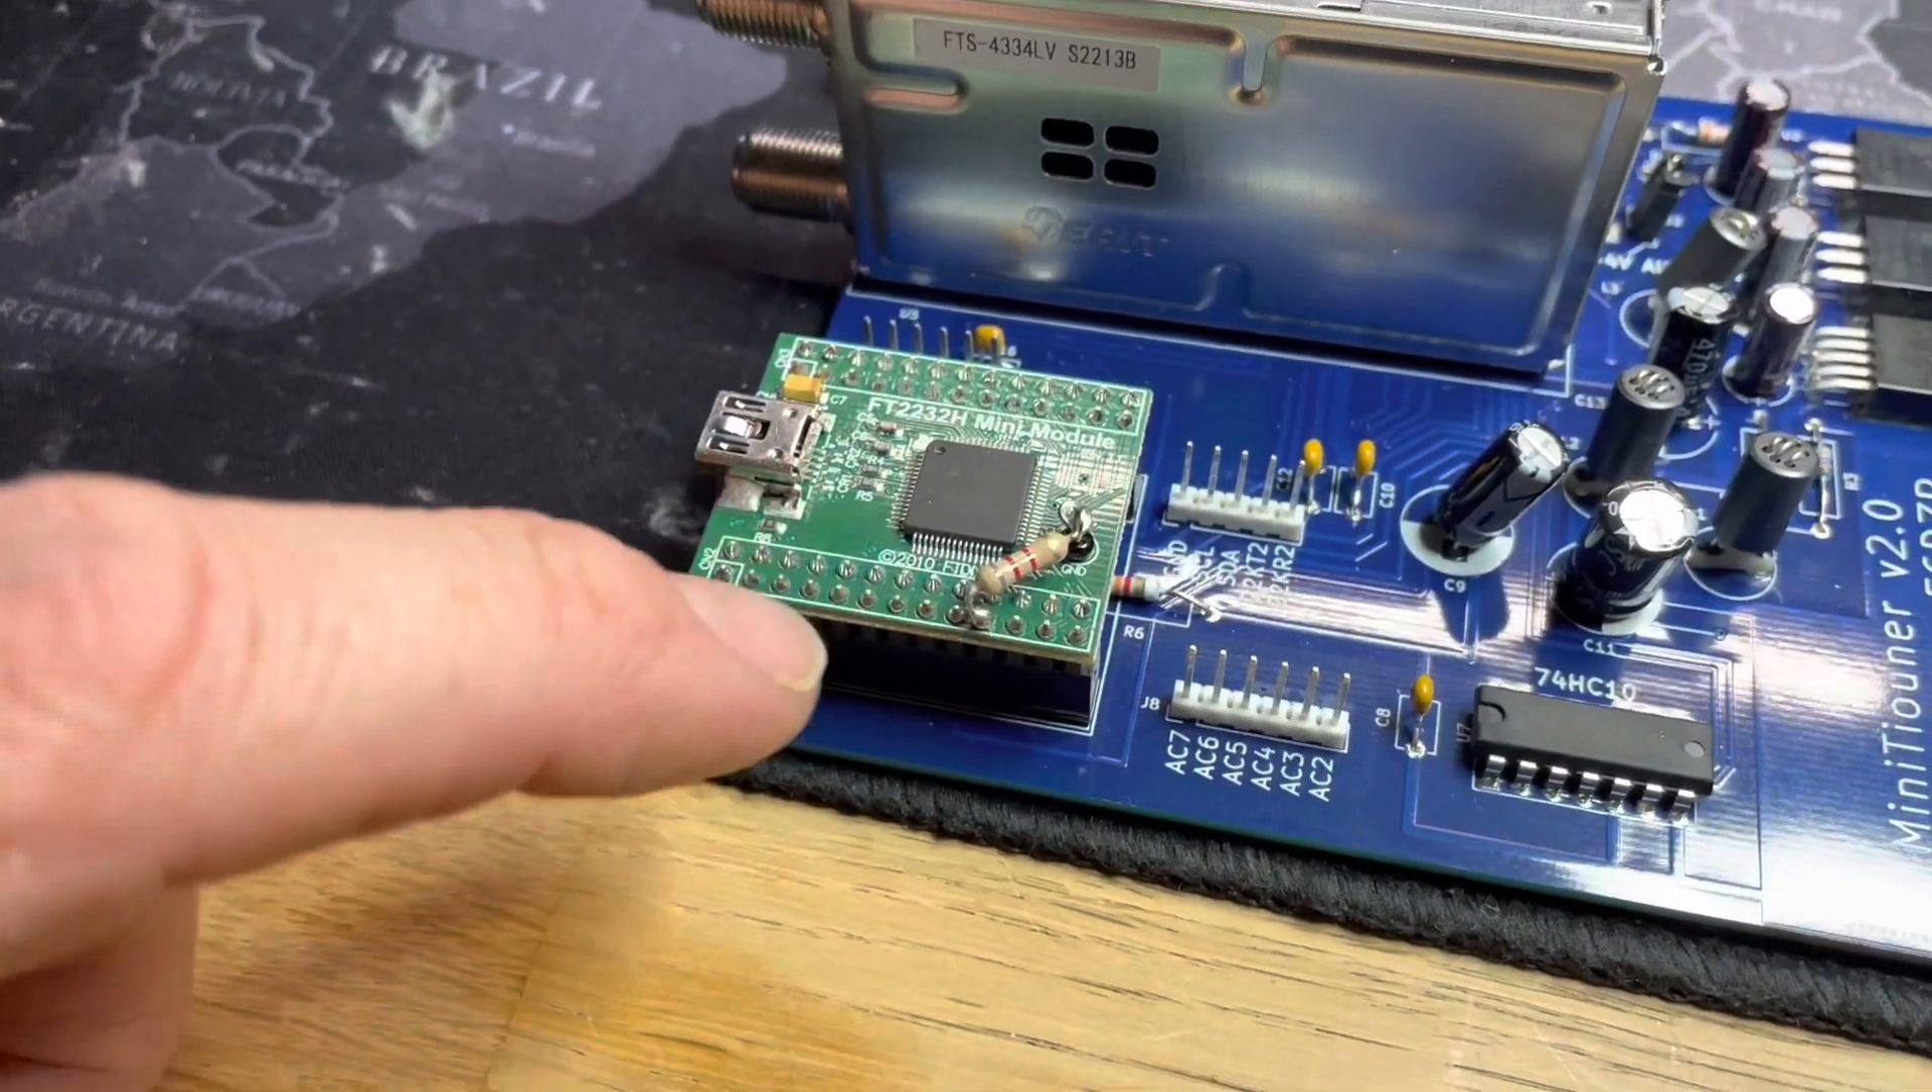I've also fitted this little interface, the little FT2232 mini module connection for the PC.